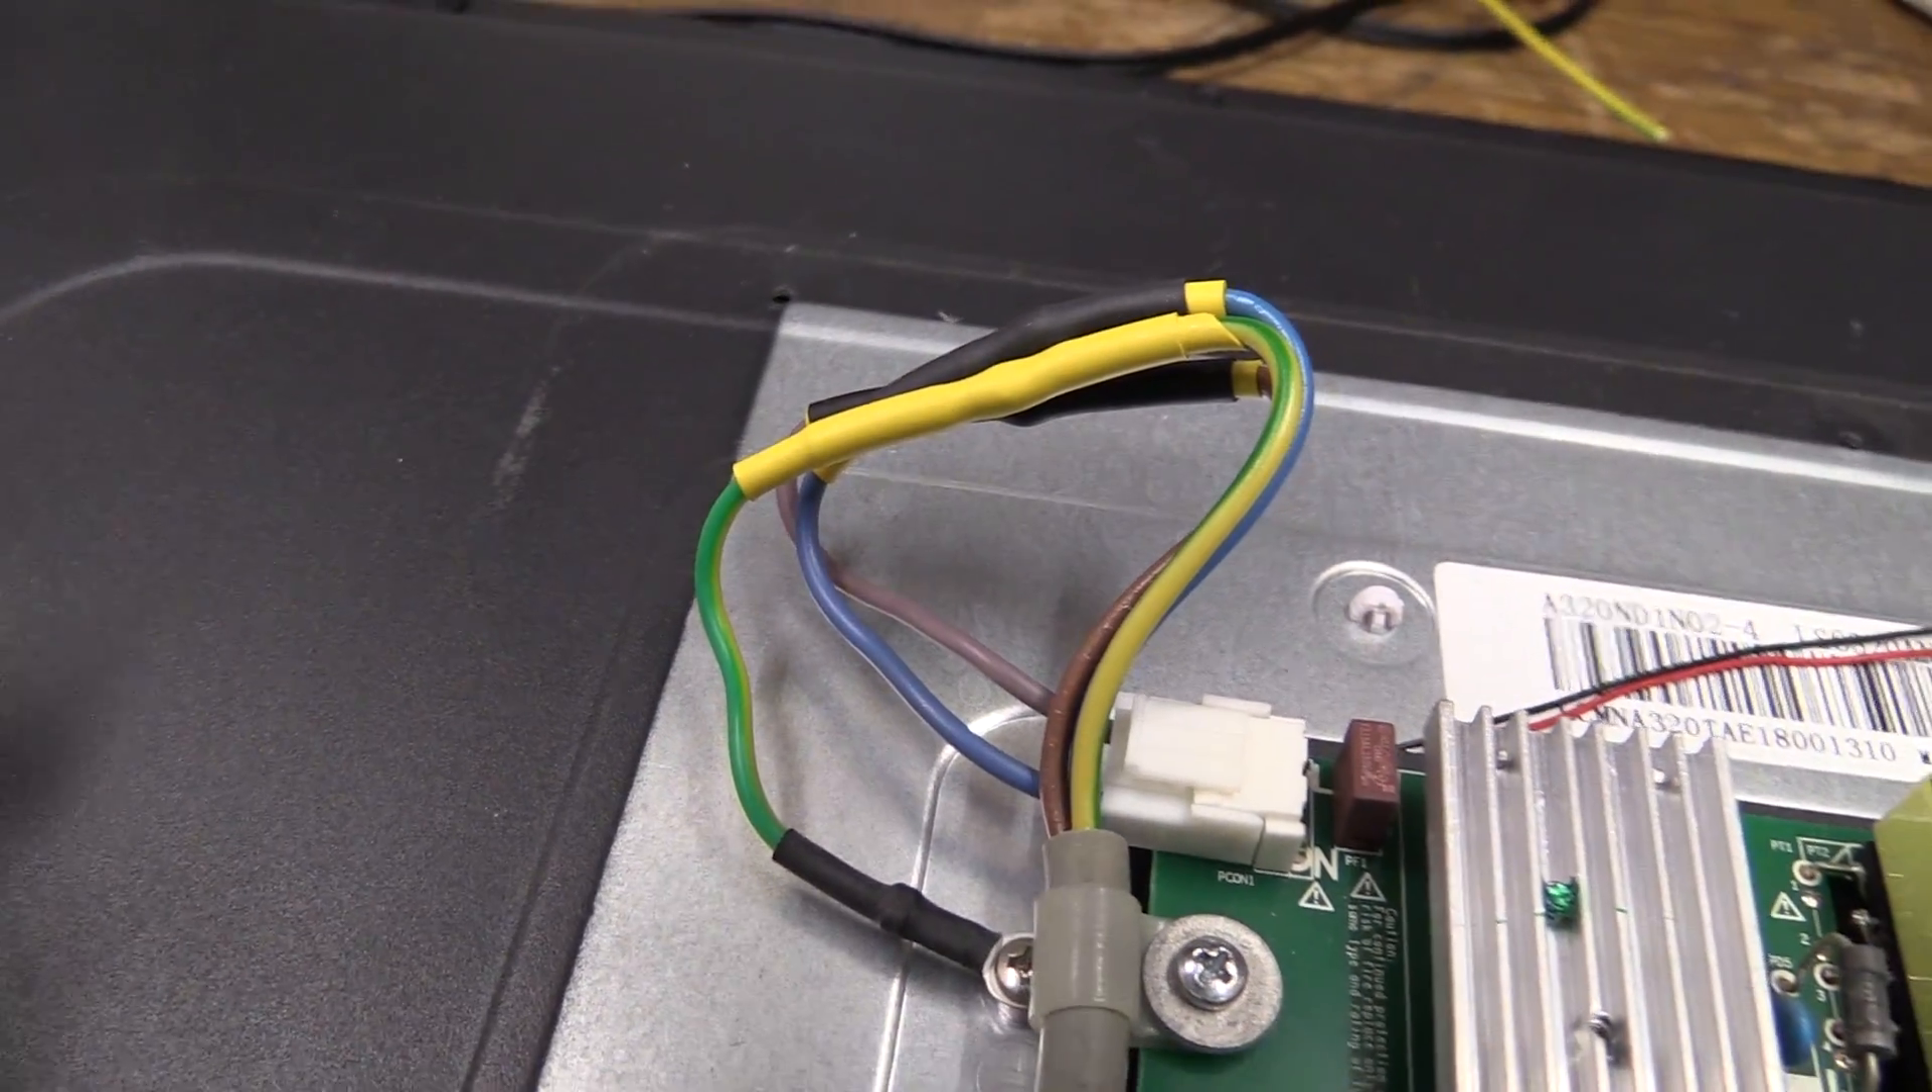I installed a new power cord, spliced it into the original connectors right there. Double layer of heat shrink tubing.